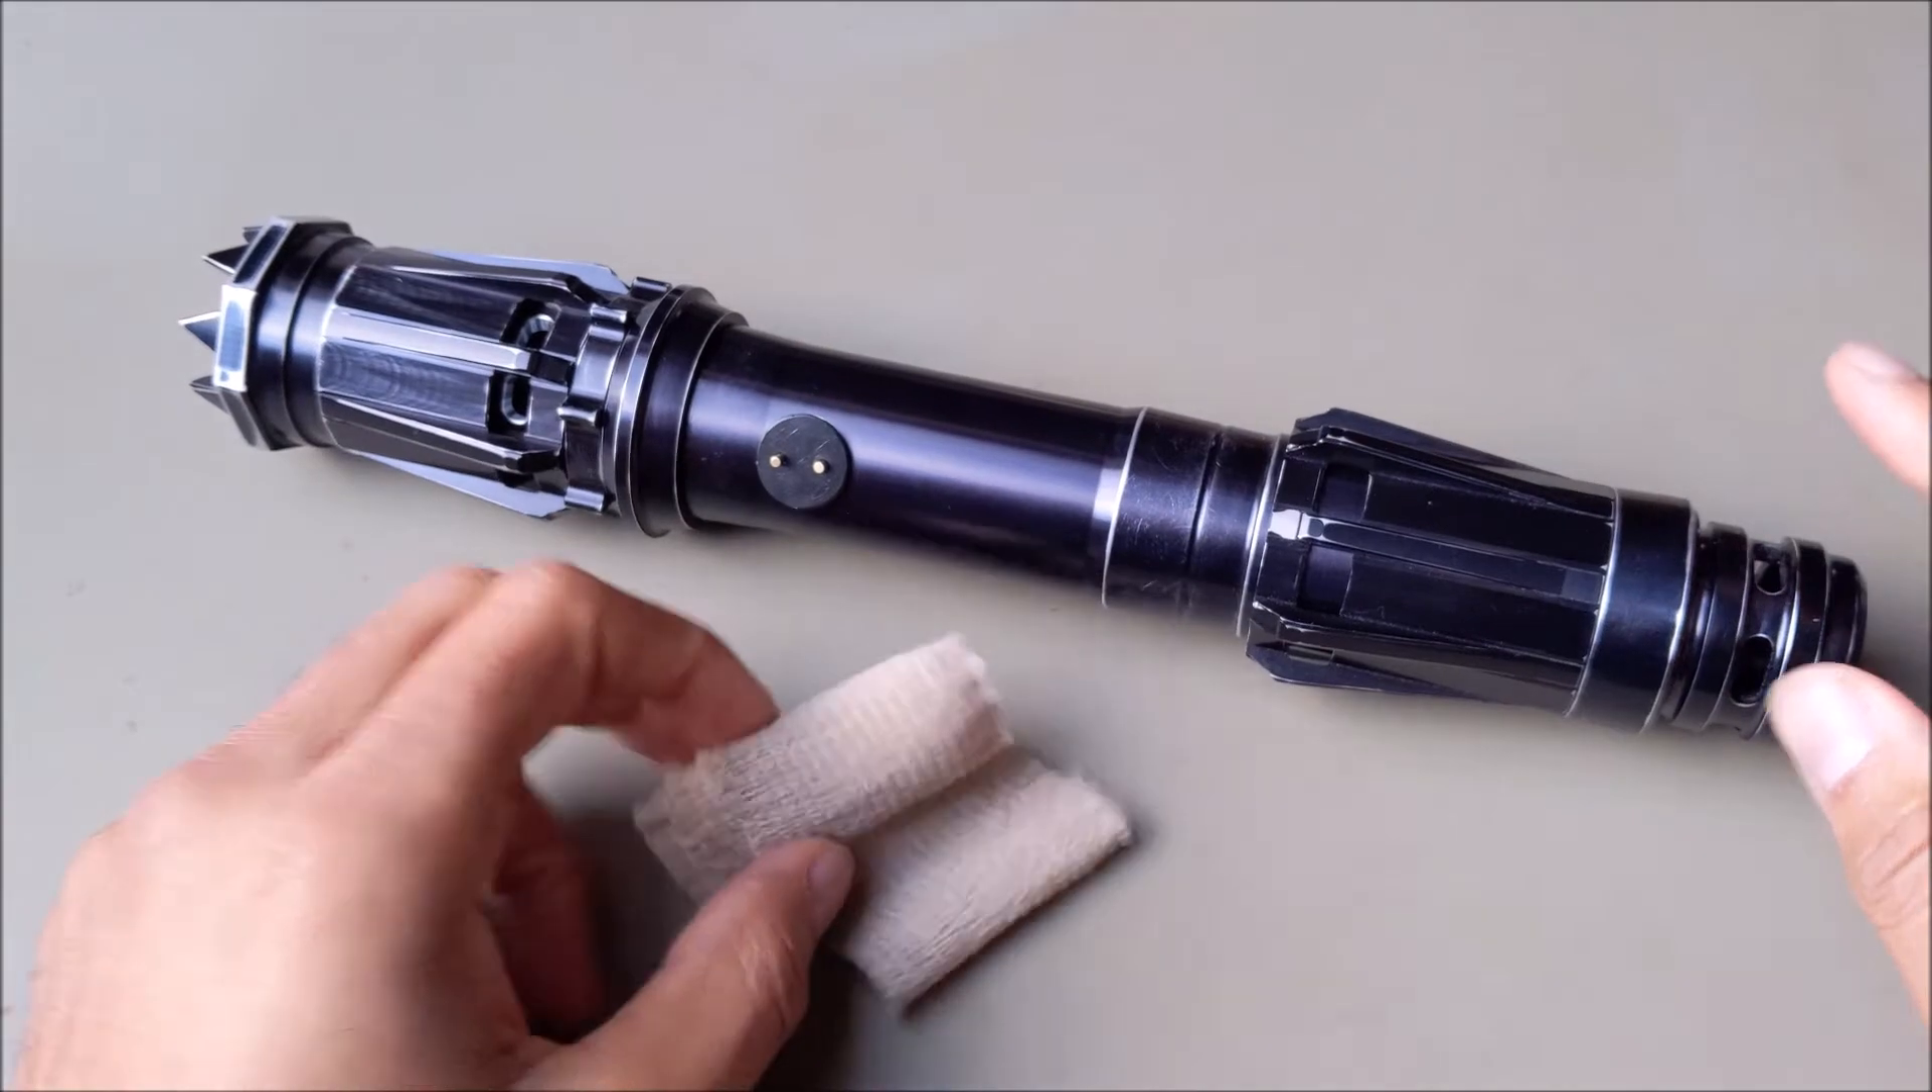We've got the emitter on got the pommel on.